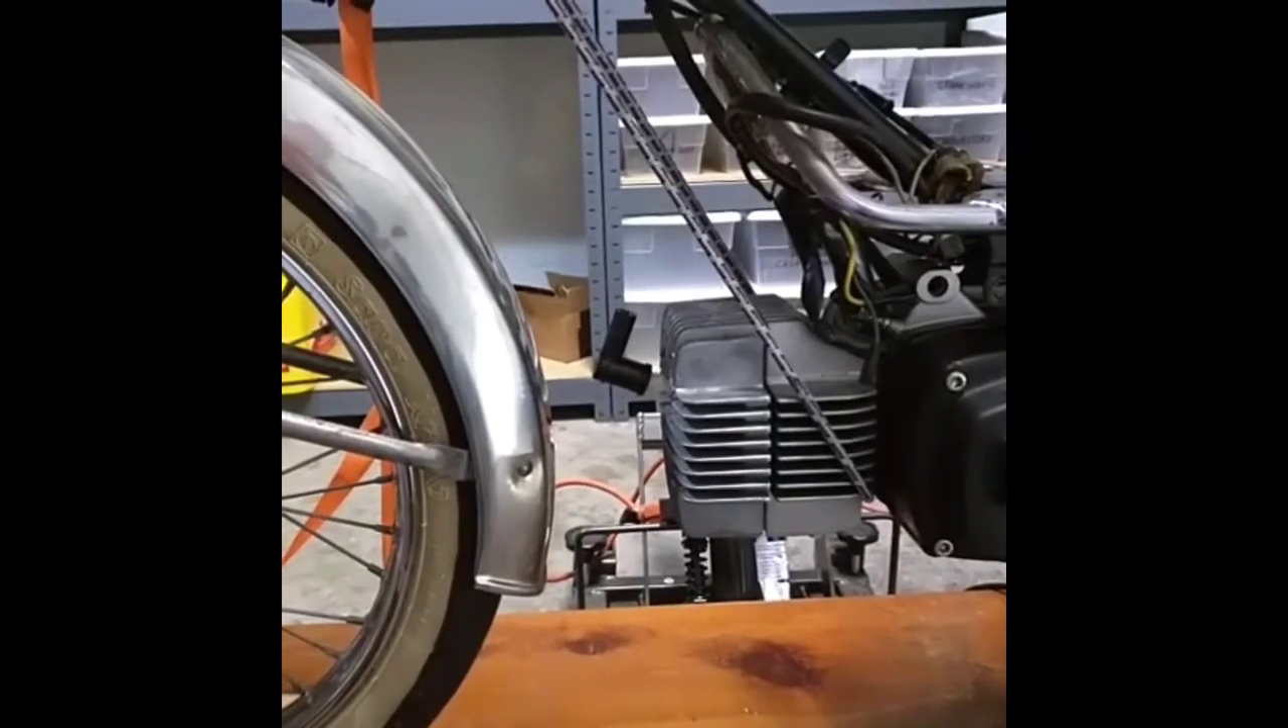As you can see now there is plenty of clearance between the spark plug and the front wheel.